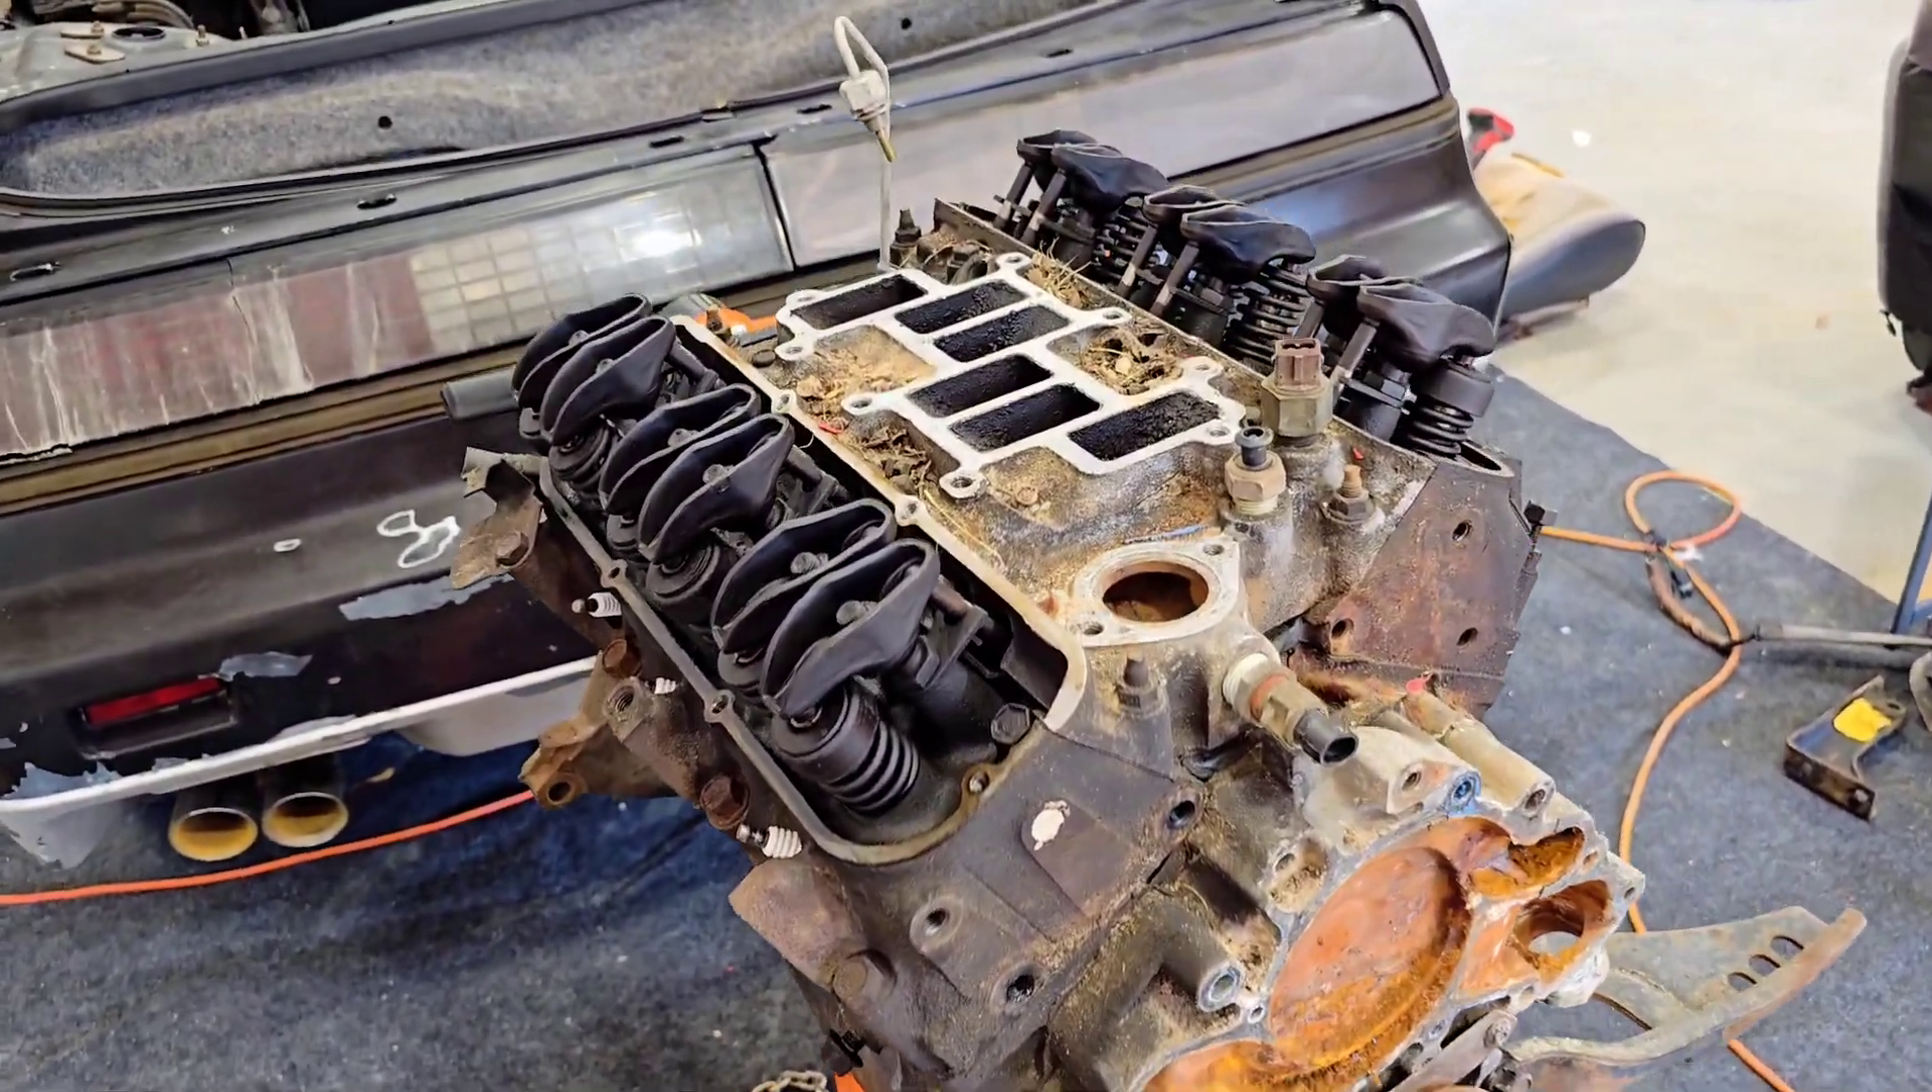Alright, now that I've got most of the accessories and everything else off, all that we have left is for the most part the block, the heads, and the intake manifold.